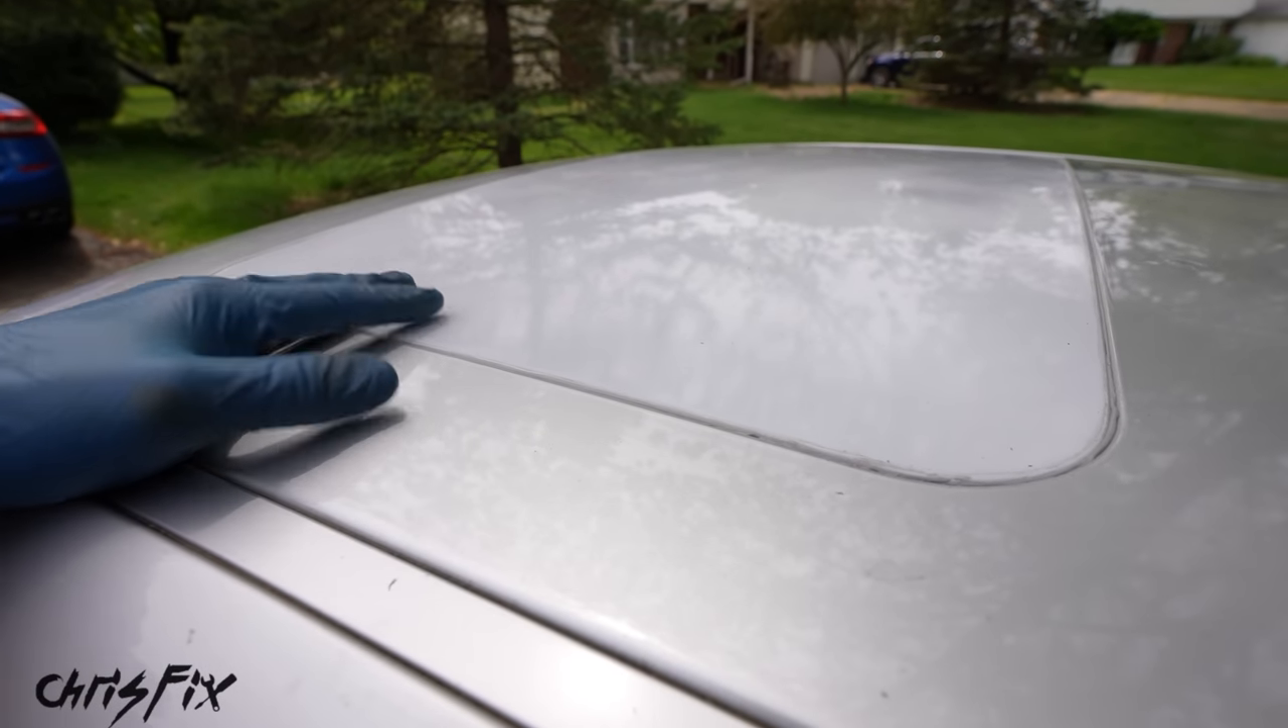So that's all there is to installing a sunroof delete kit now our big gaping hole is sealed.